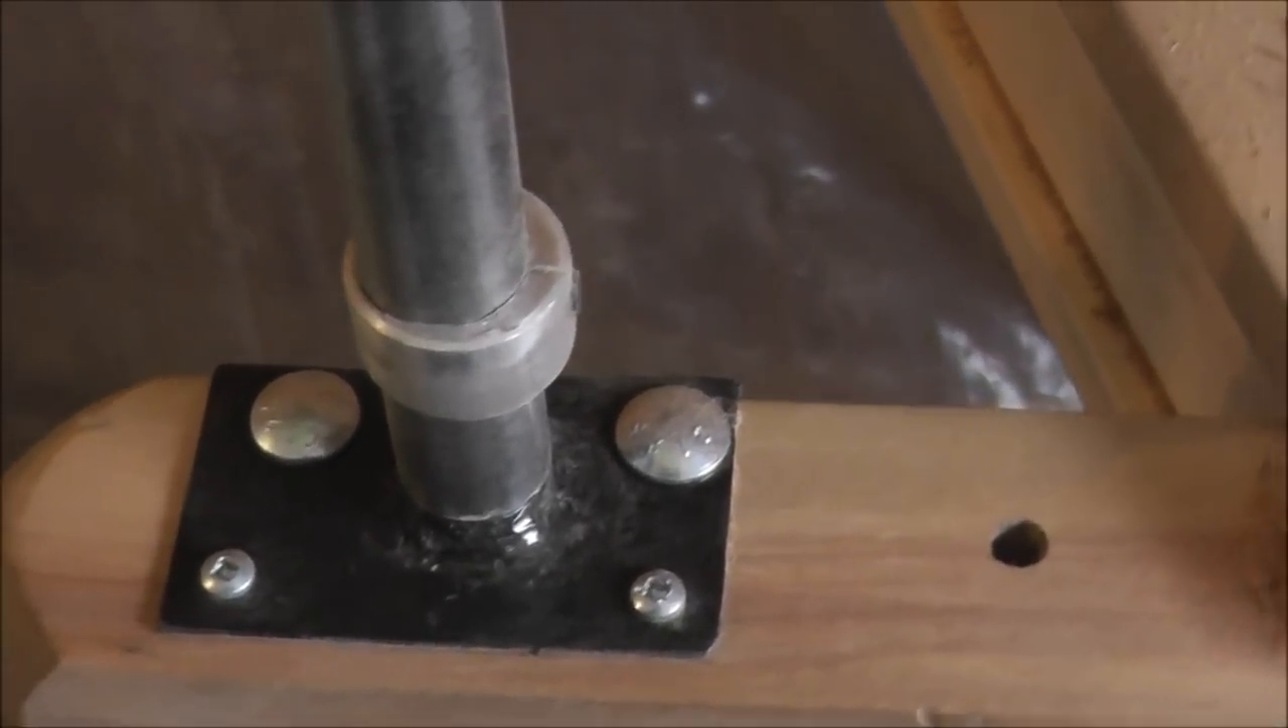Okay, there you can see the mount that I made. It bolts on with the two bolts for tightening the boring bar in. And two additional screws.